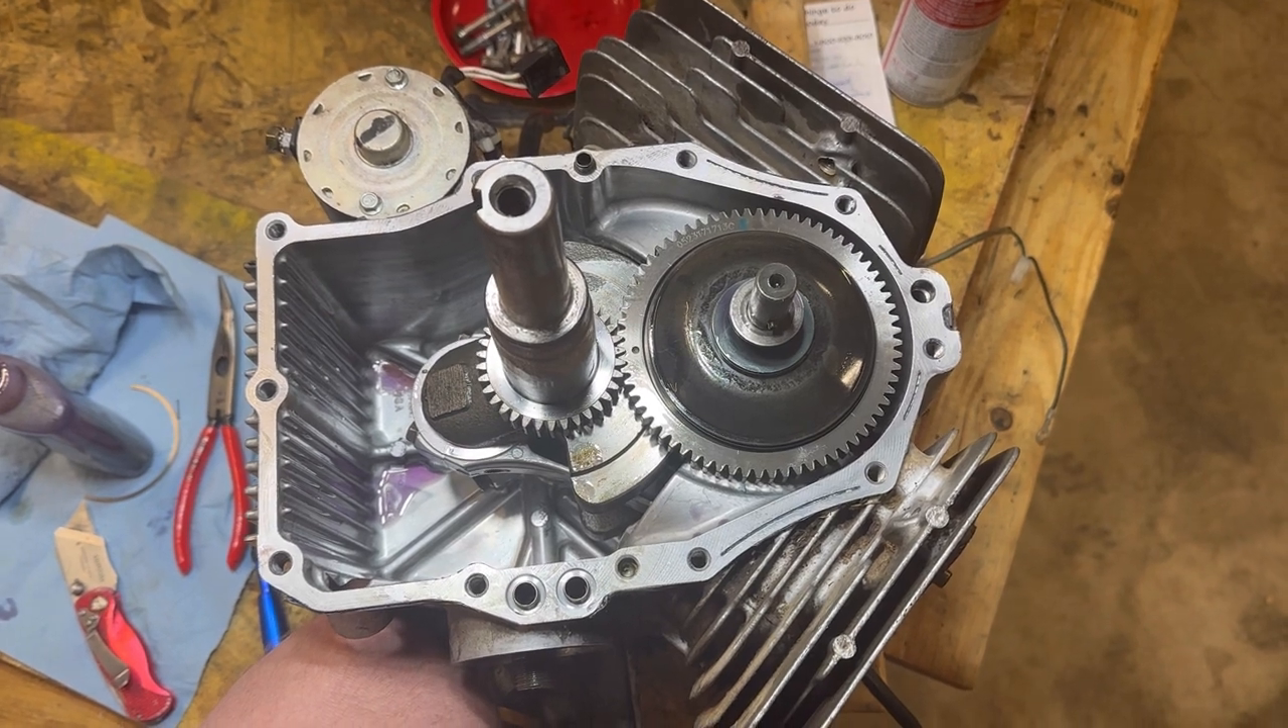Look at that. So we got a camshaft in there. We've actually got all the guts into the motor.